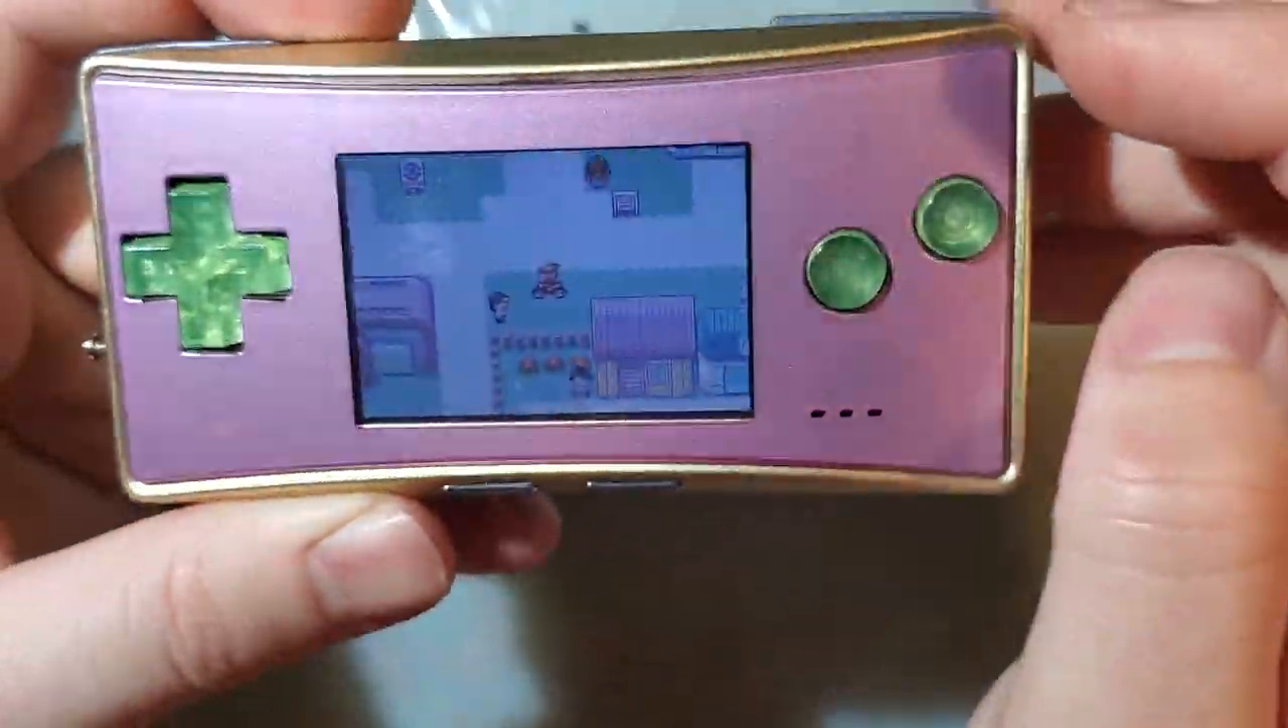So the faceplate actually fits on the shell pretty decently no complaints there.